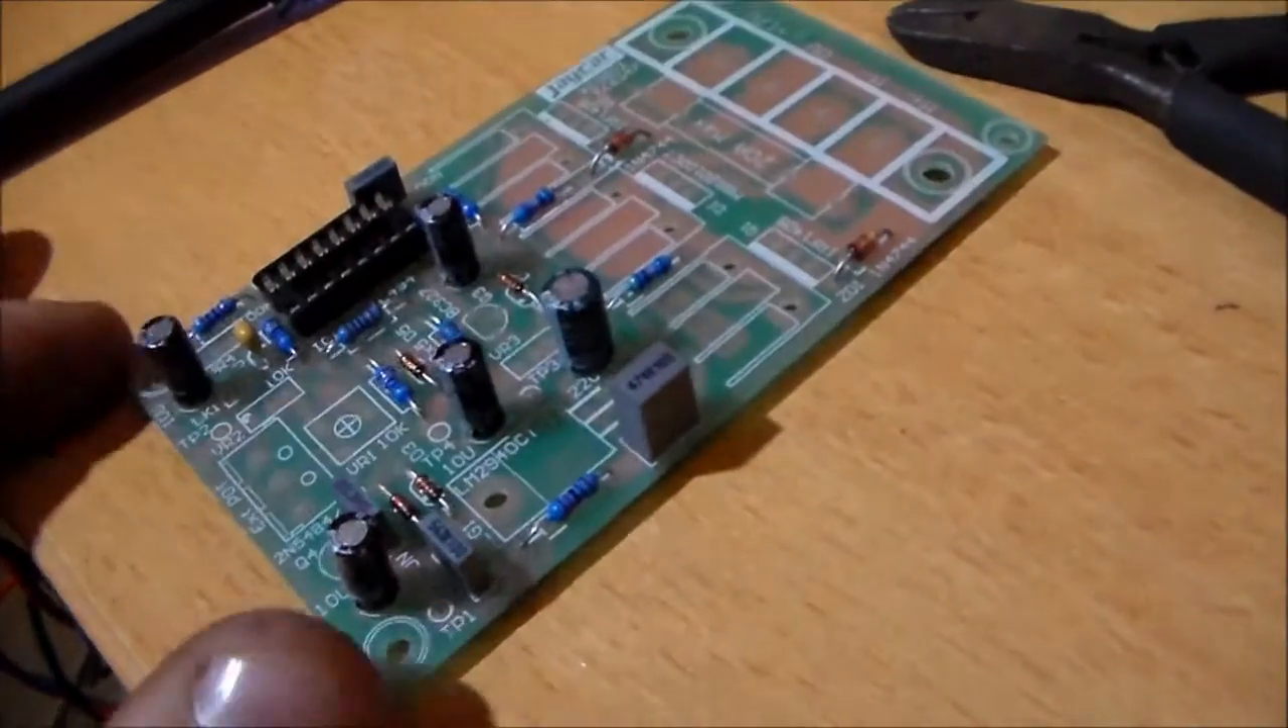Okay so there's the IC socket in place.